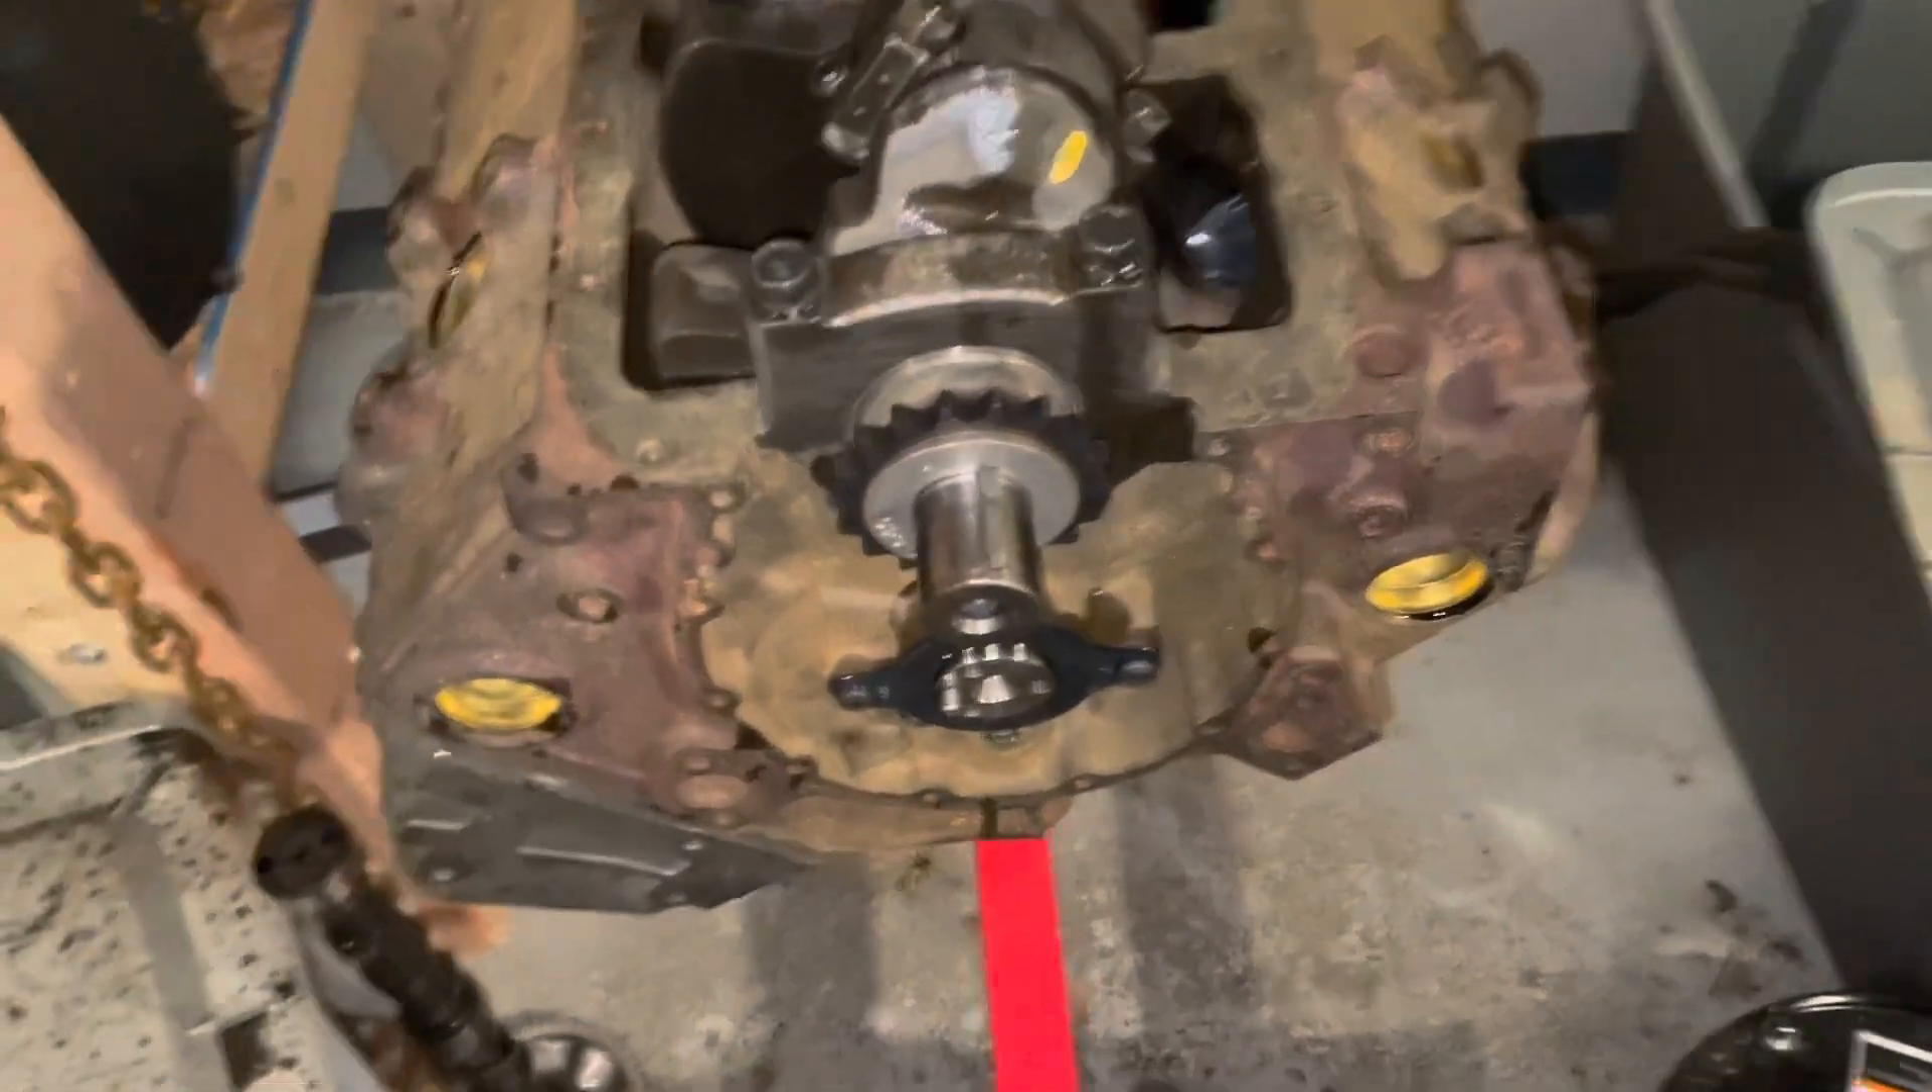So through uh some swapping and switching out of some spacers I was able to pull it or pull the new gear onto the crank.